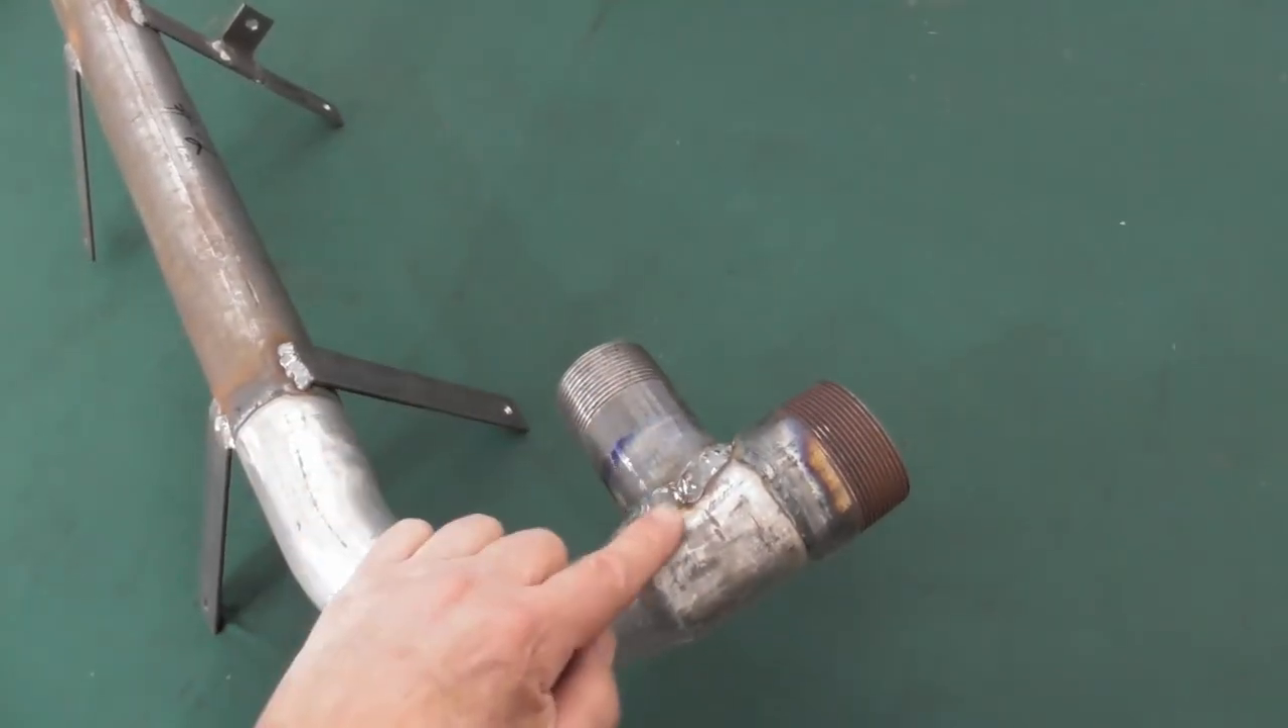And then we welded on the 2 inch half coupler that goes out.